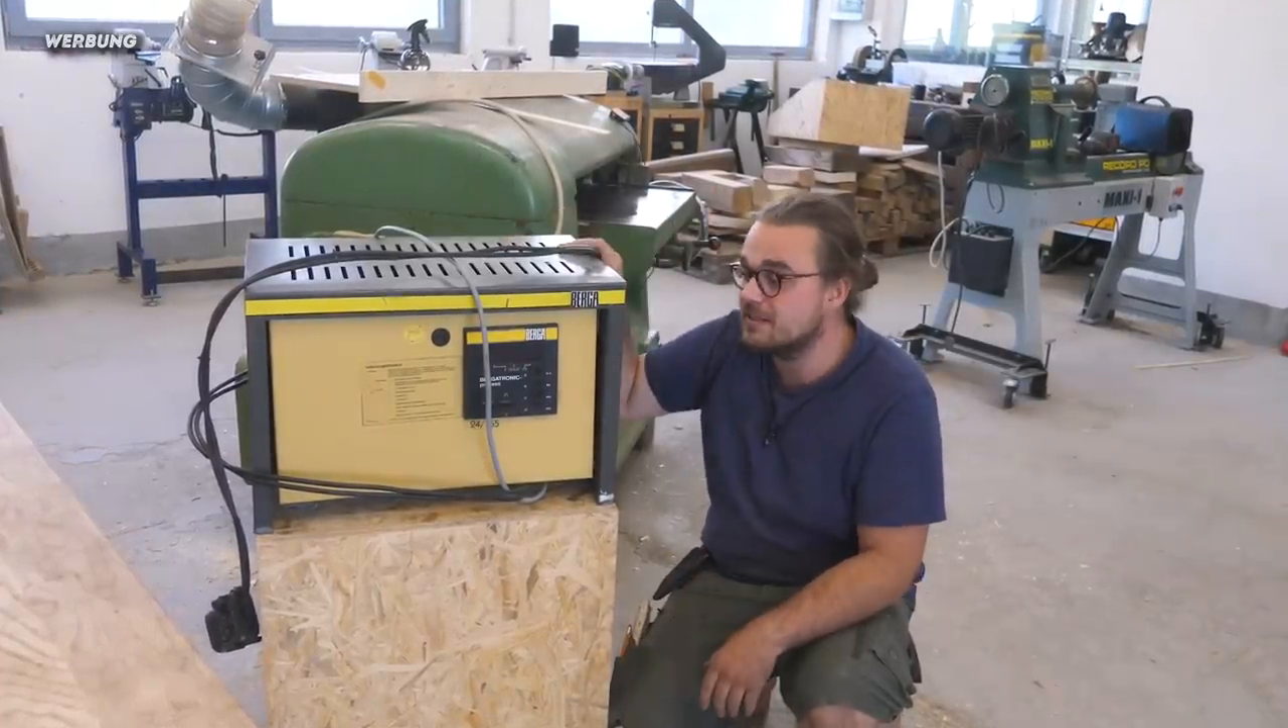Ich habe jetzt das Ladegerät von meinem Stapler auf dieser Kiste montiert.